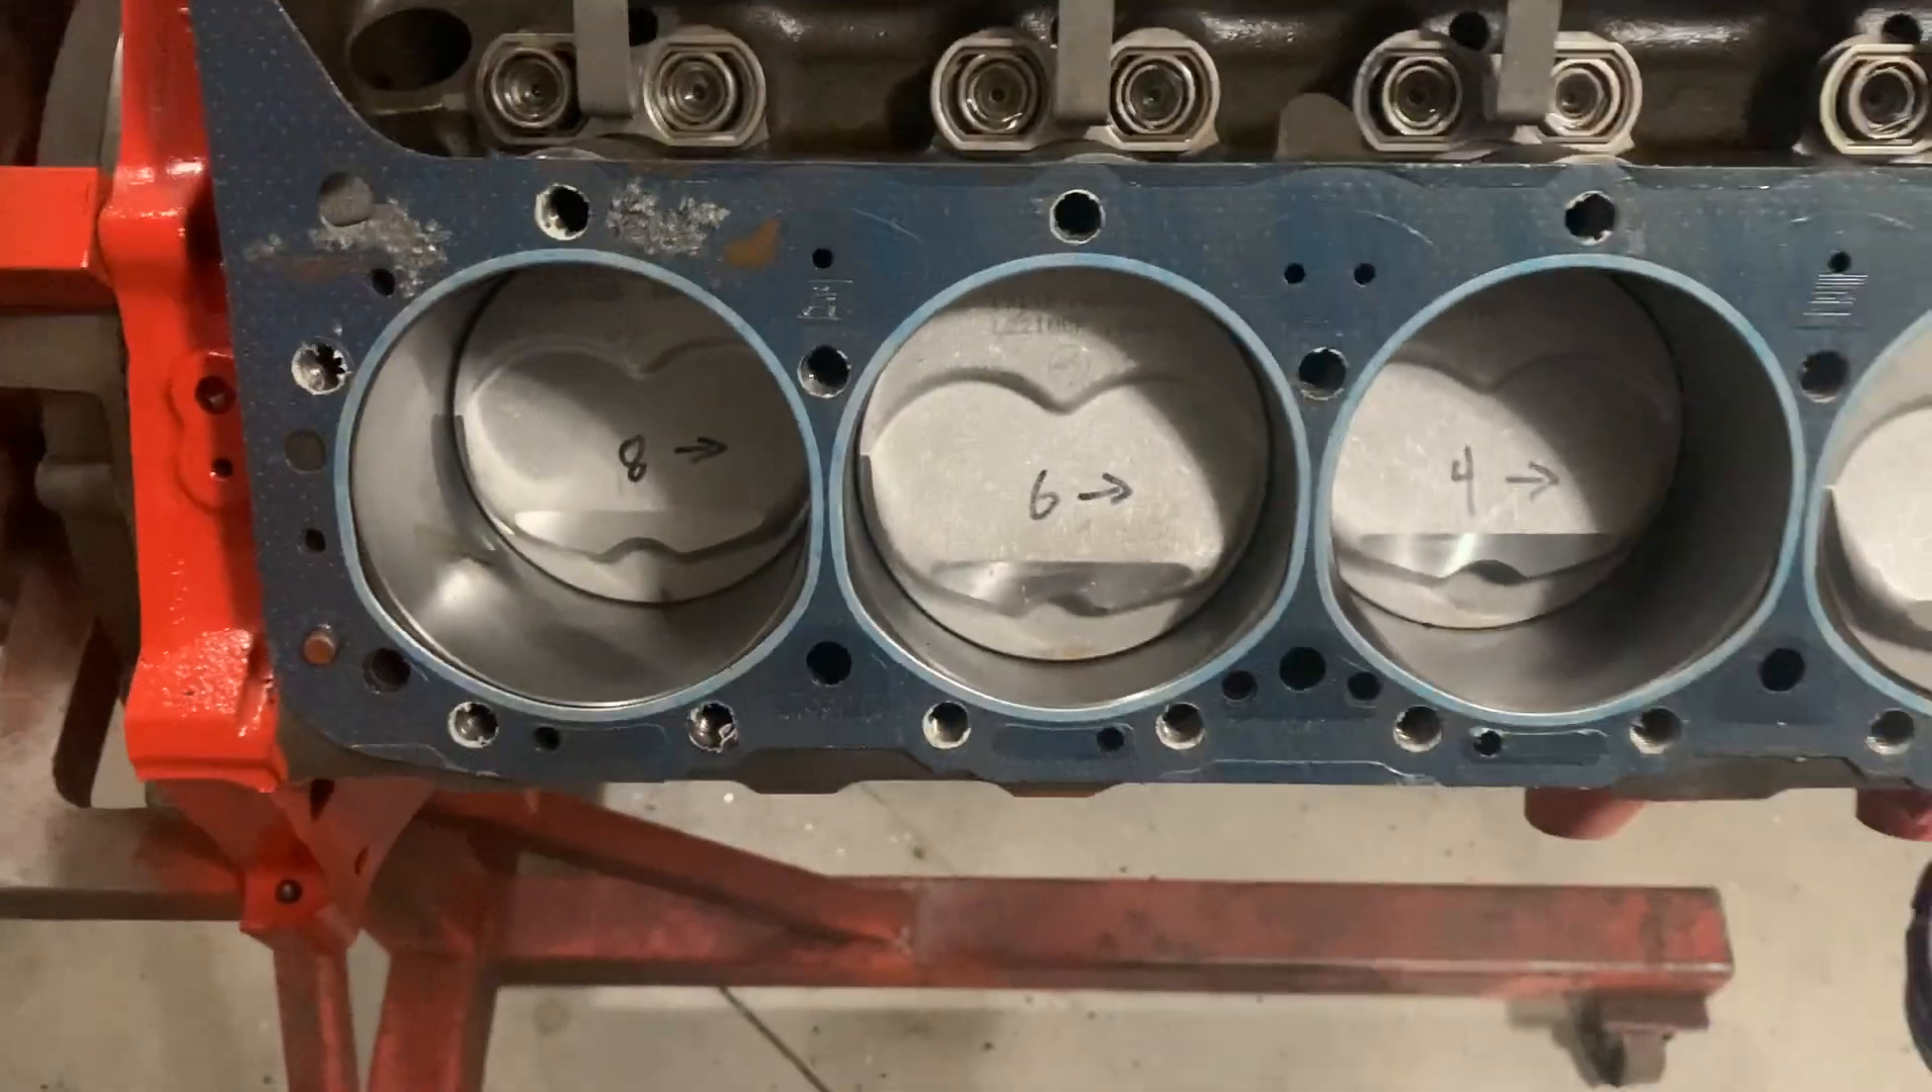So now that I got the heads off, you can see these are the original style DZ -302 pistons.